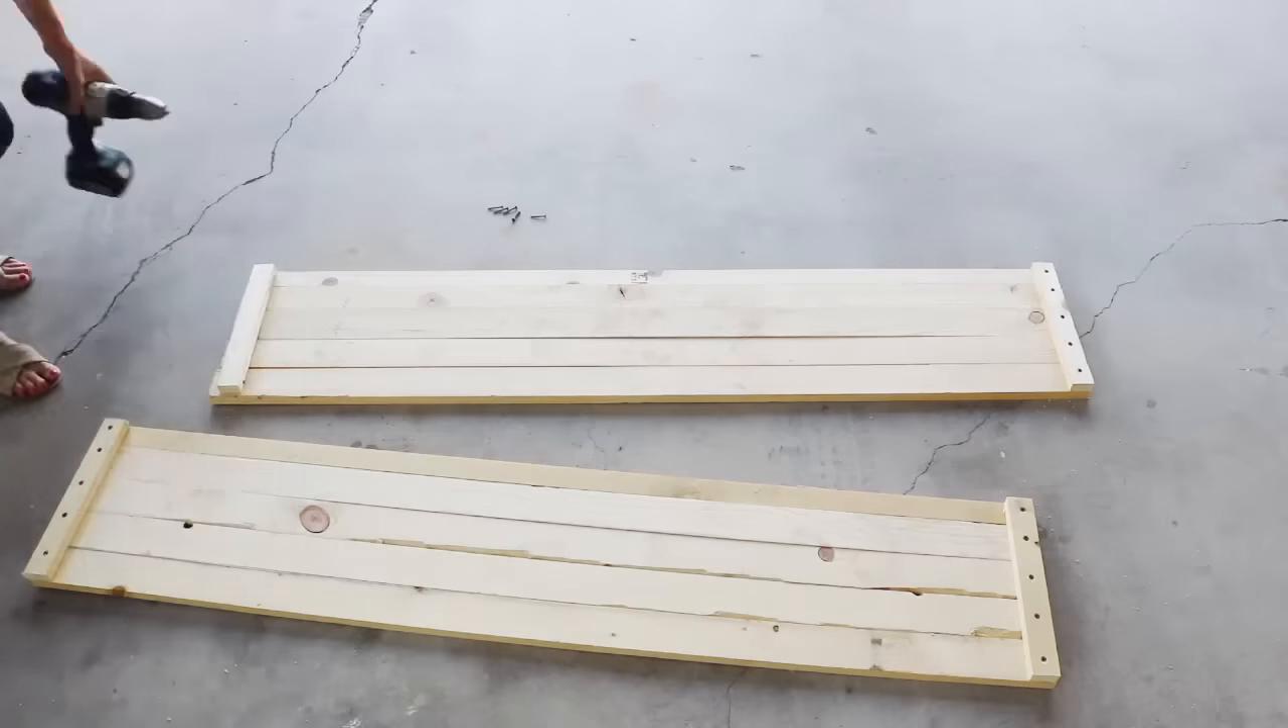I left no gaps between my wood boards but this is totally optional.